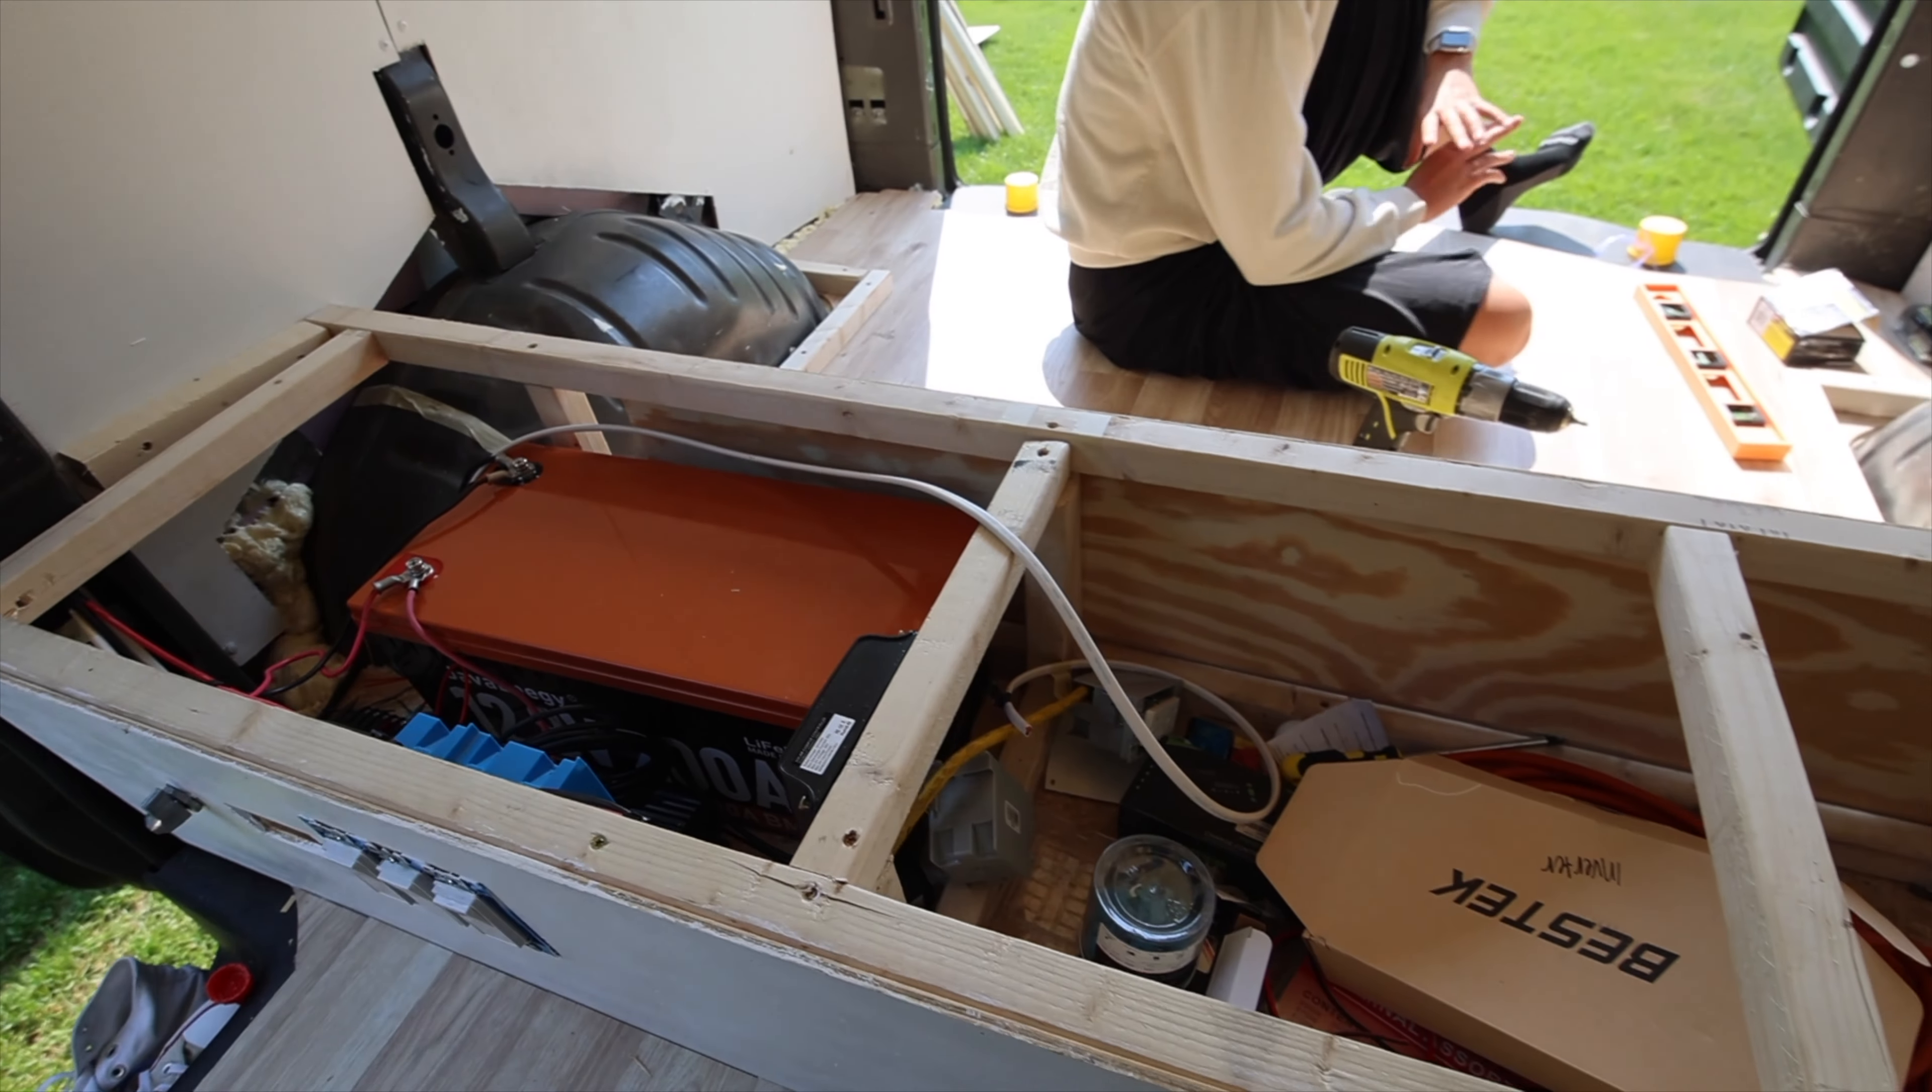And then we framed out the rest of the bench that I'm sitting on.